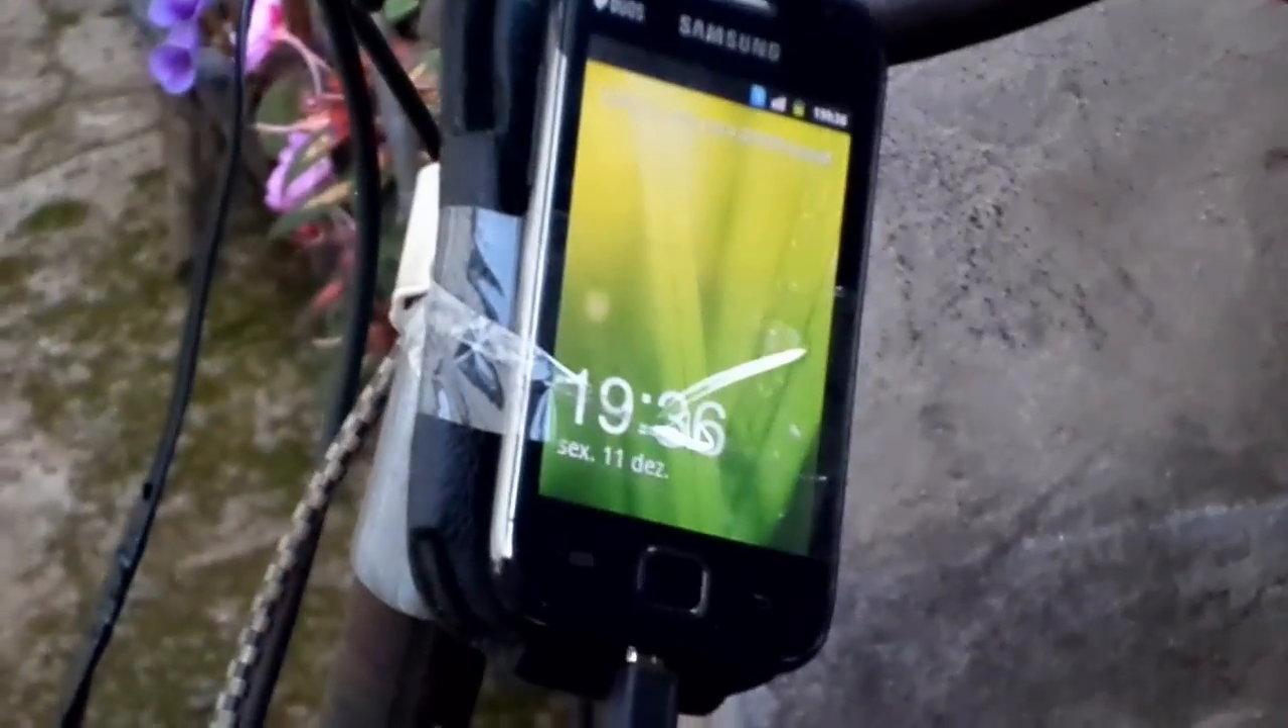Para começar, fixei o celular com fita adesiva sobre seu suporte.